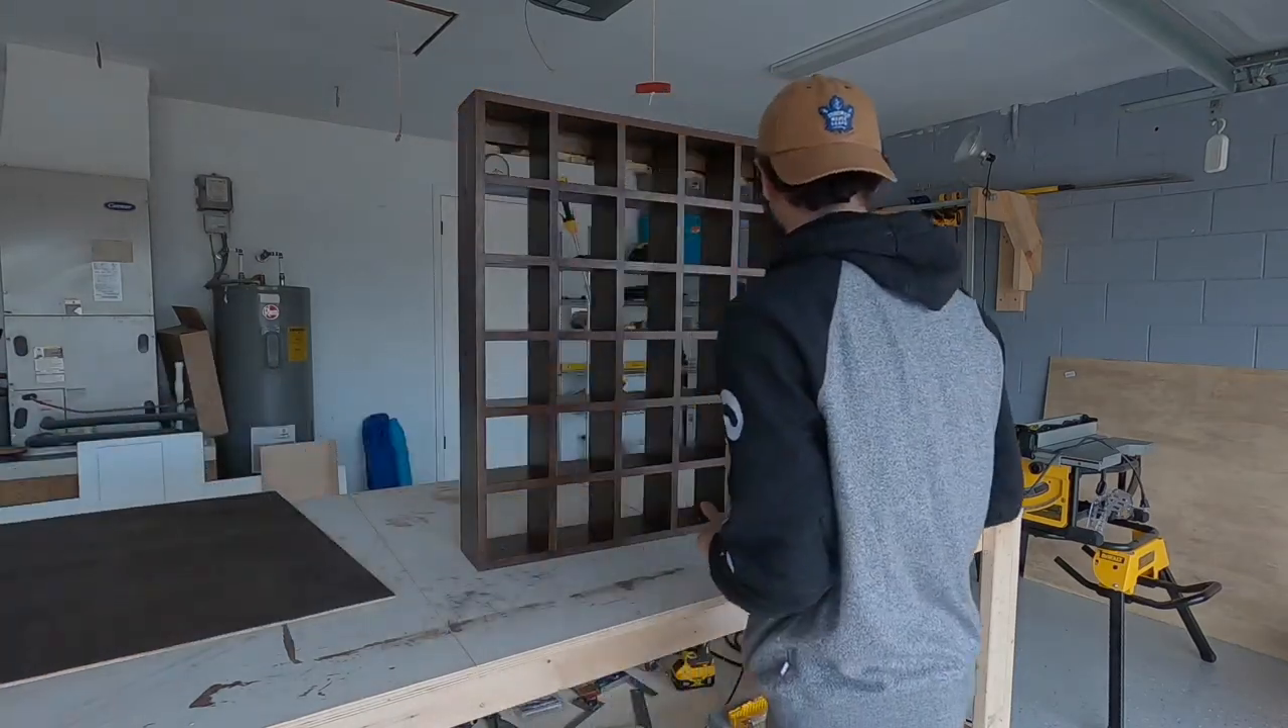I ended up doing three coats of the polycrylic, it came out nice and smooth. The last thing for me to do is attach the back.